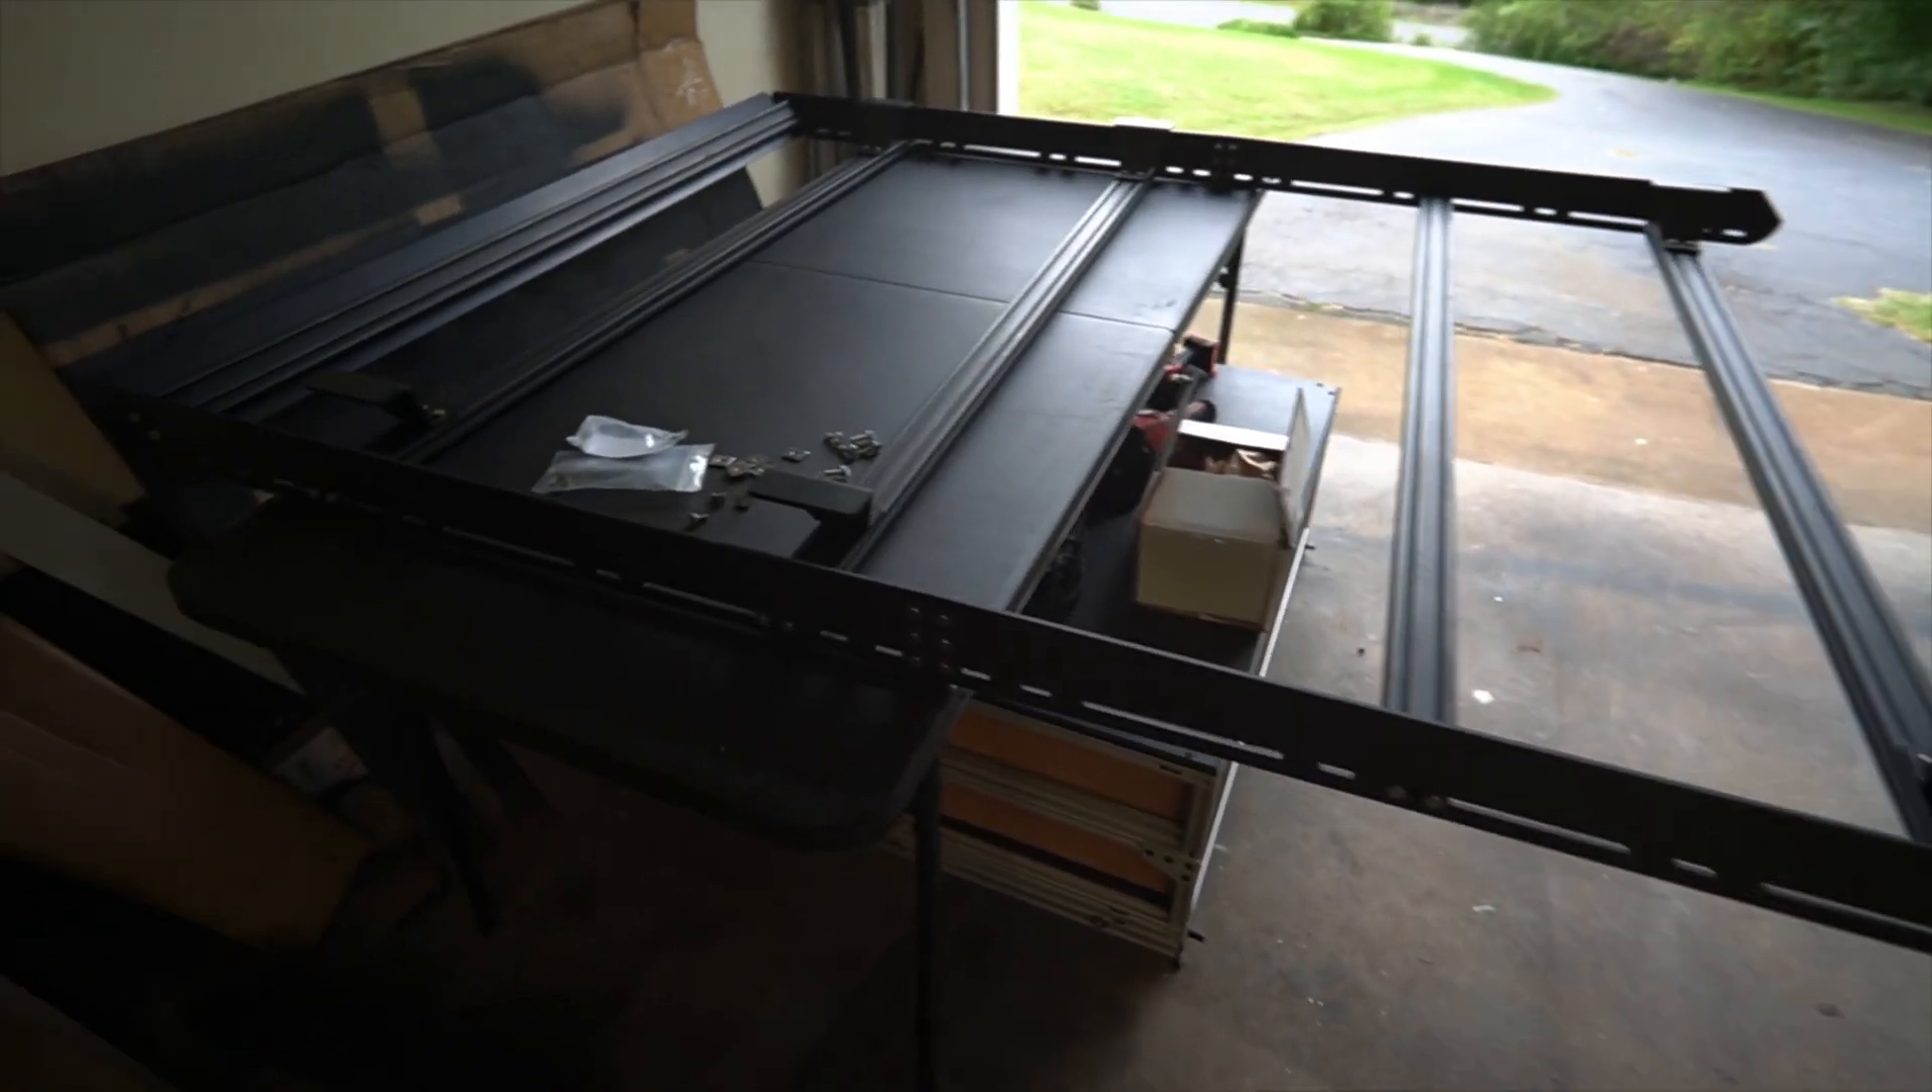All right, guys, I got the rack completely assembled and painted.